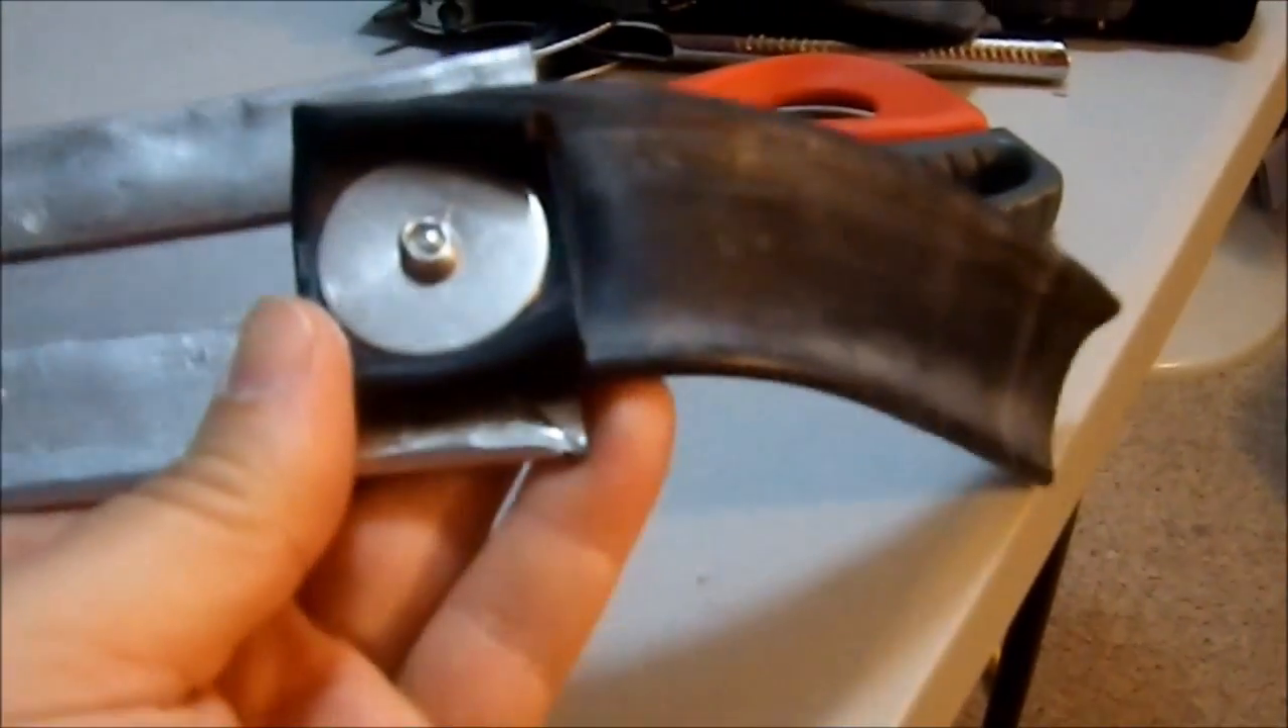That is what the blind rivet looks like when it's installed.